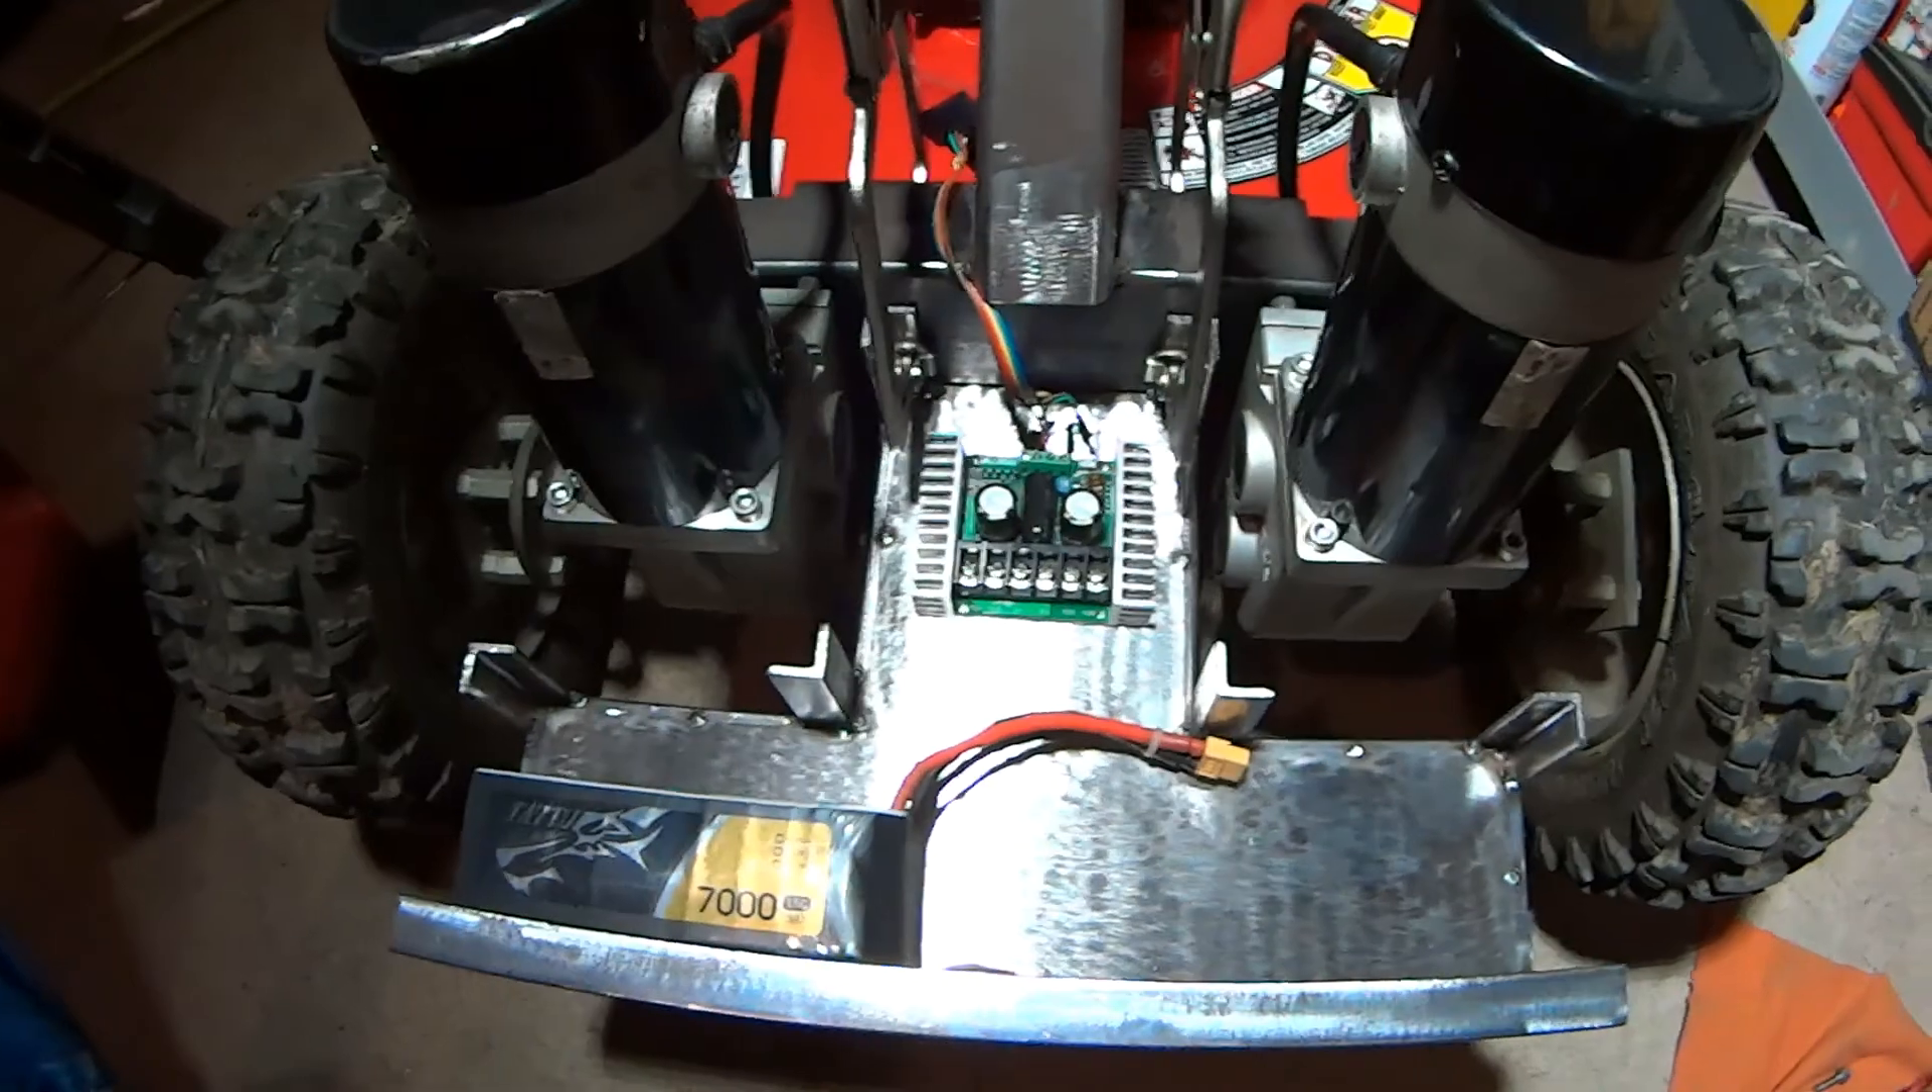All right so this is what it kind of looks like at this point we've got a frame mocked up.